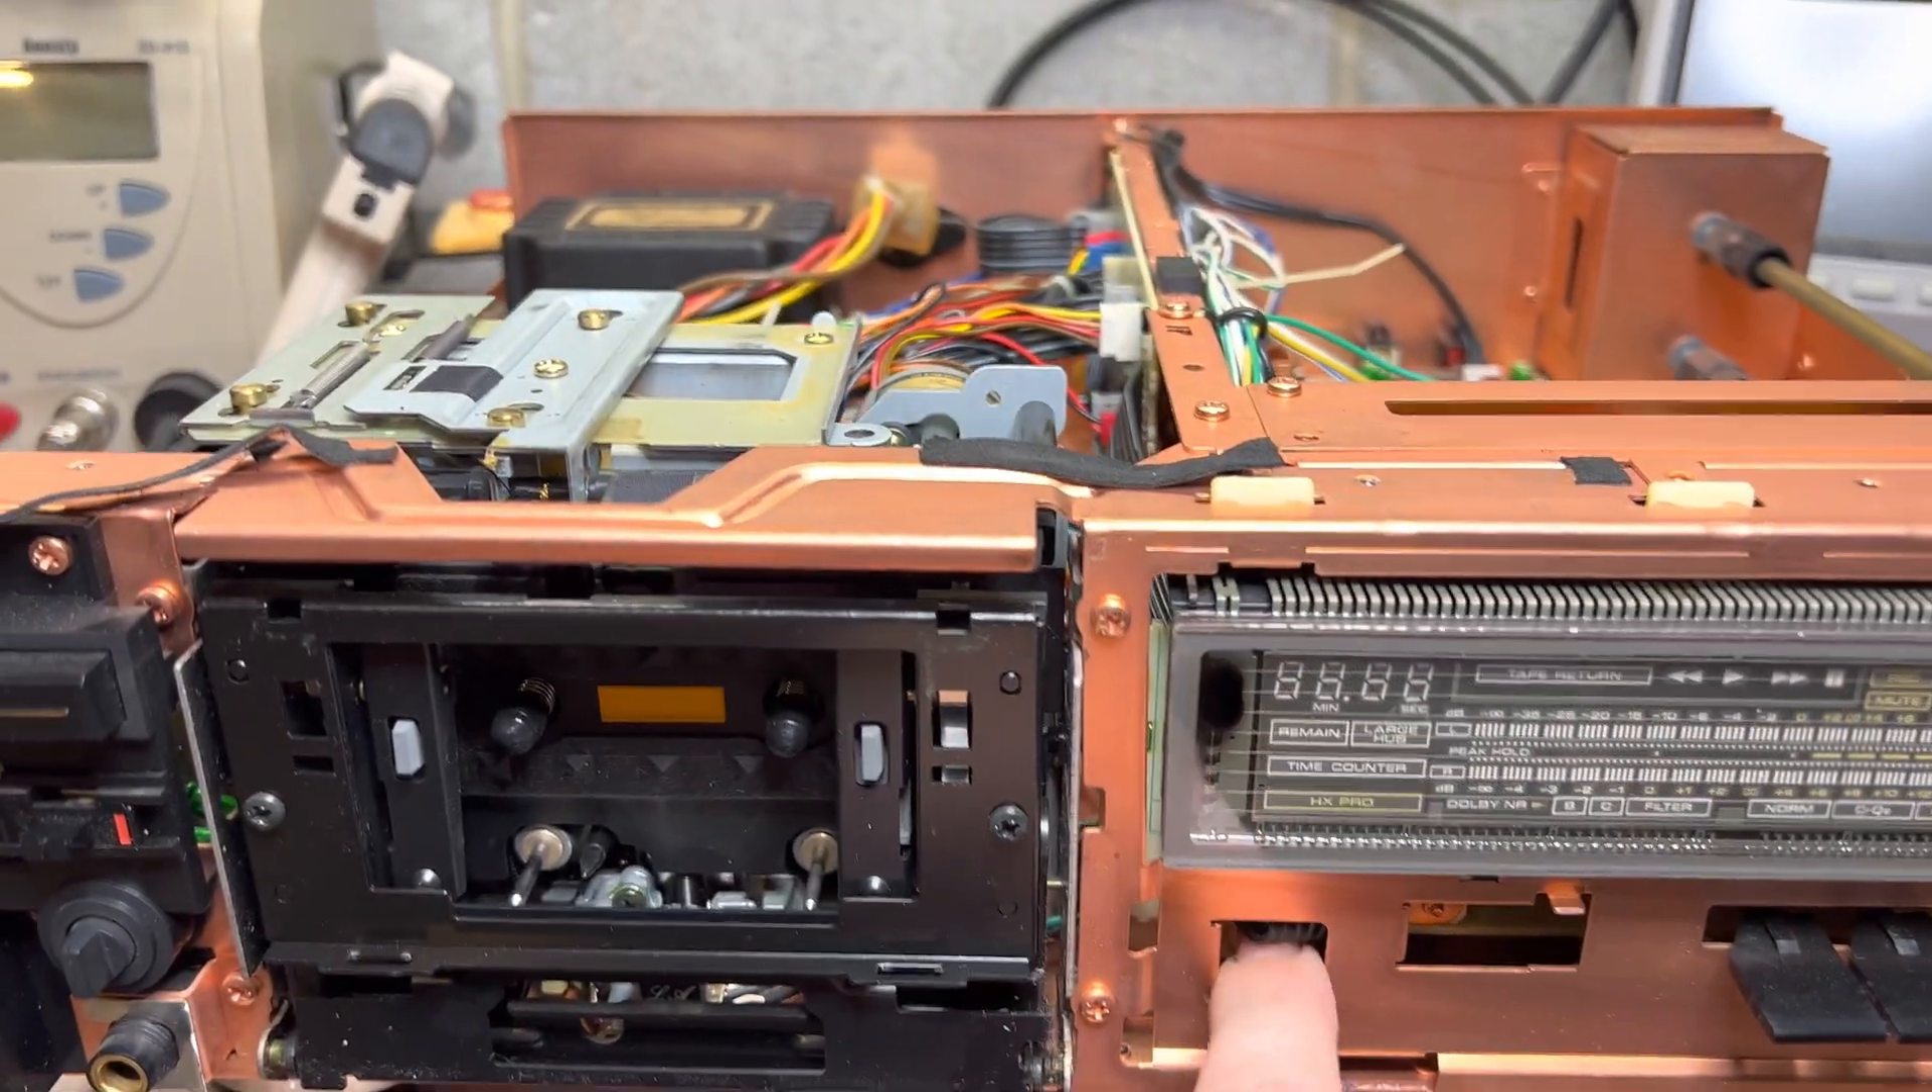Okay guys, and here I removed the front panel.